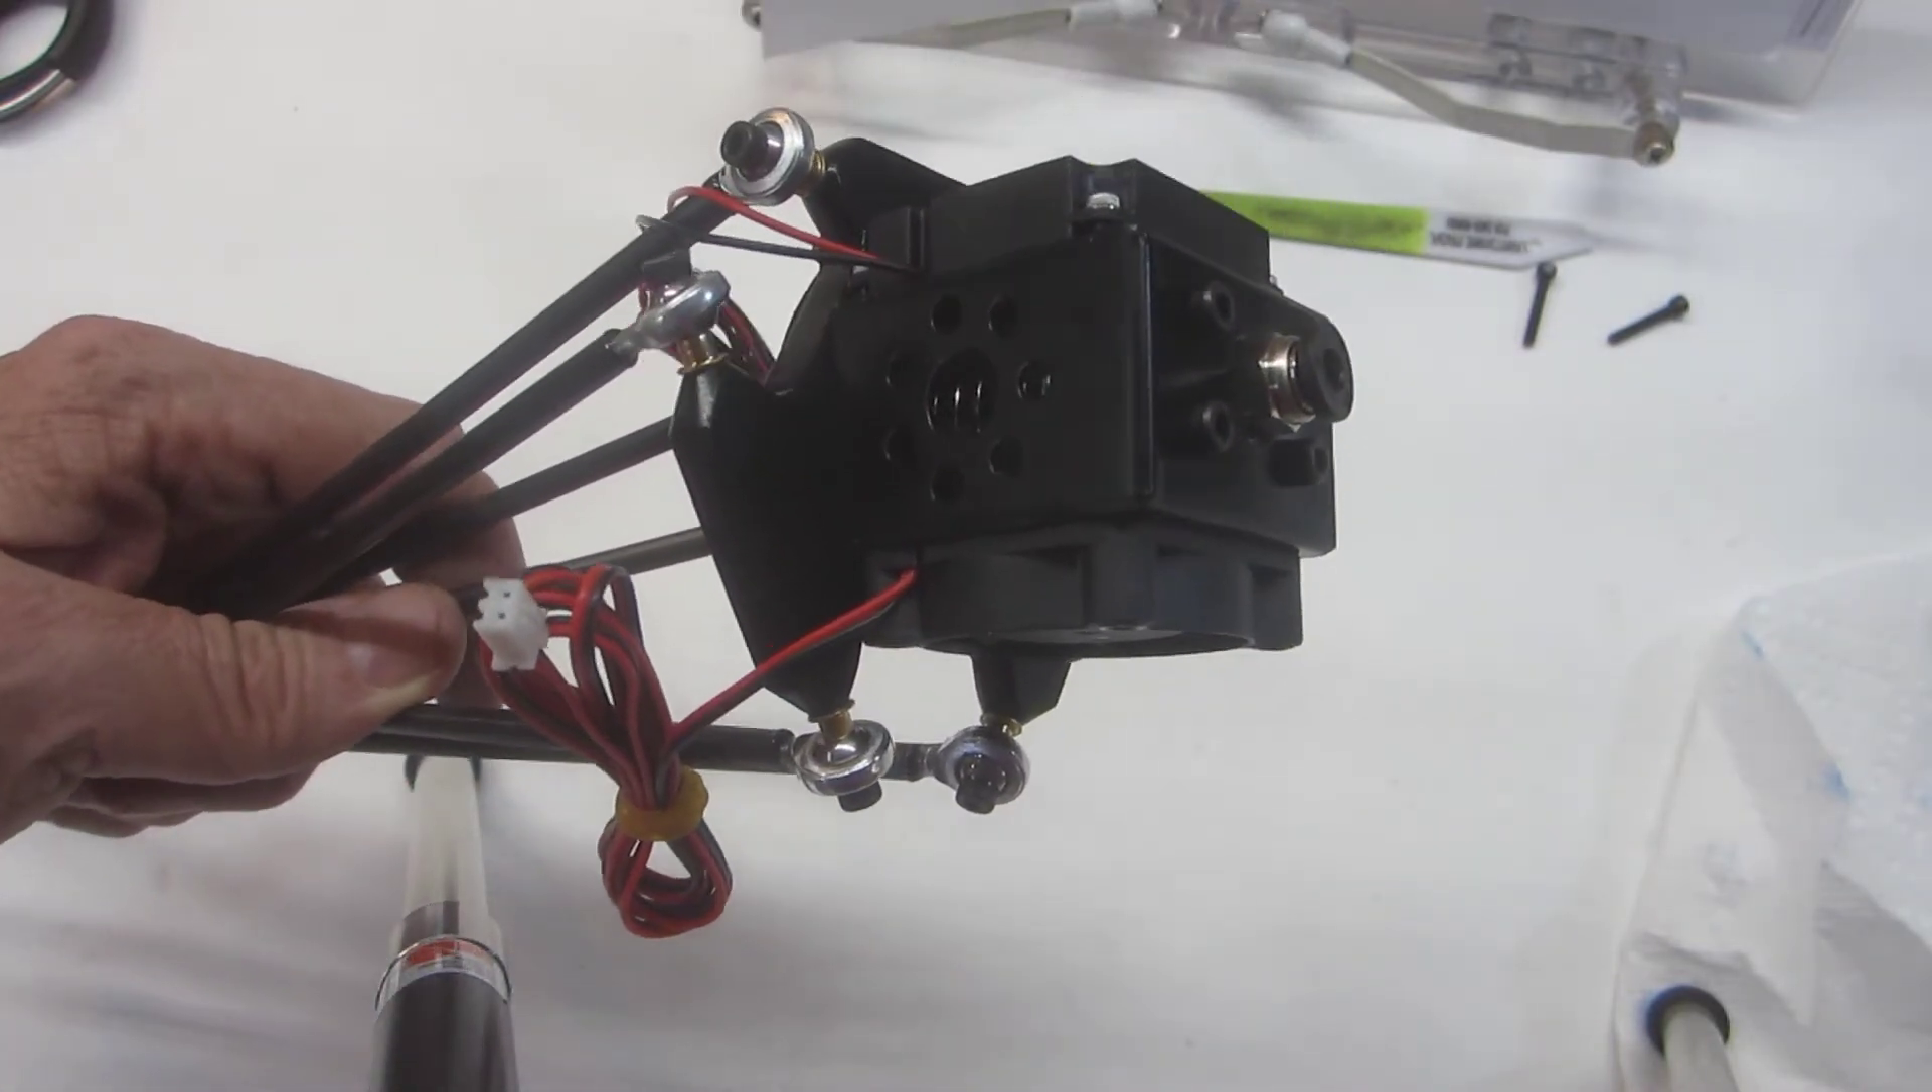Okay this is the completed effector assembly with the rods installed and I'm ready to put that aside and go back to building the rest of the frame.